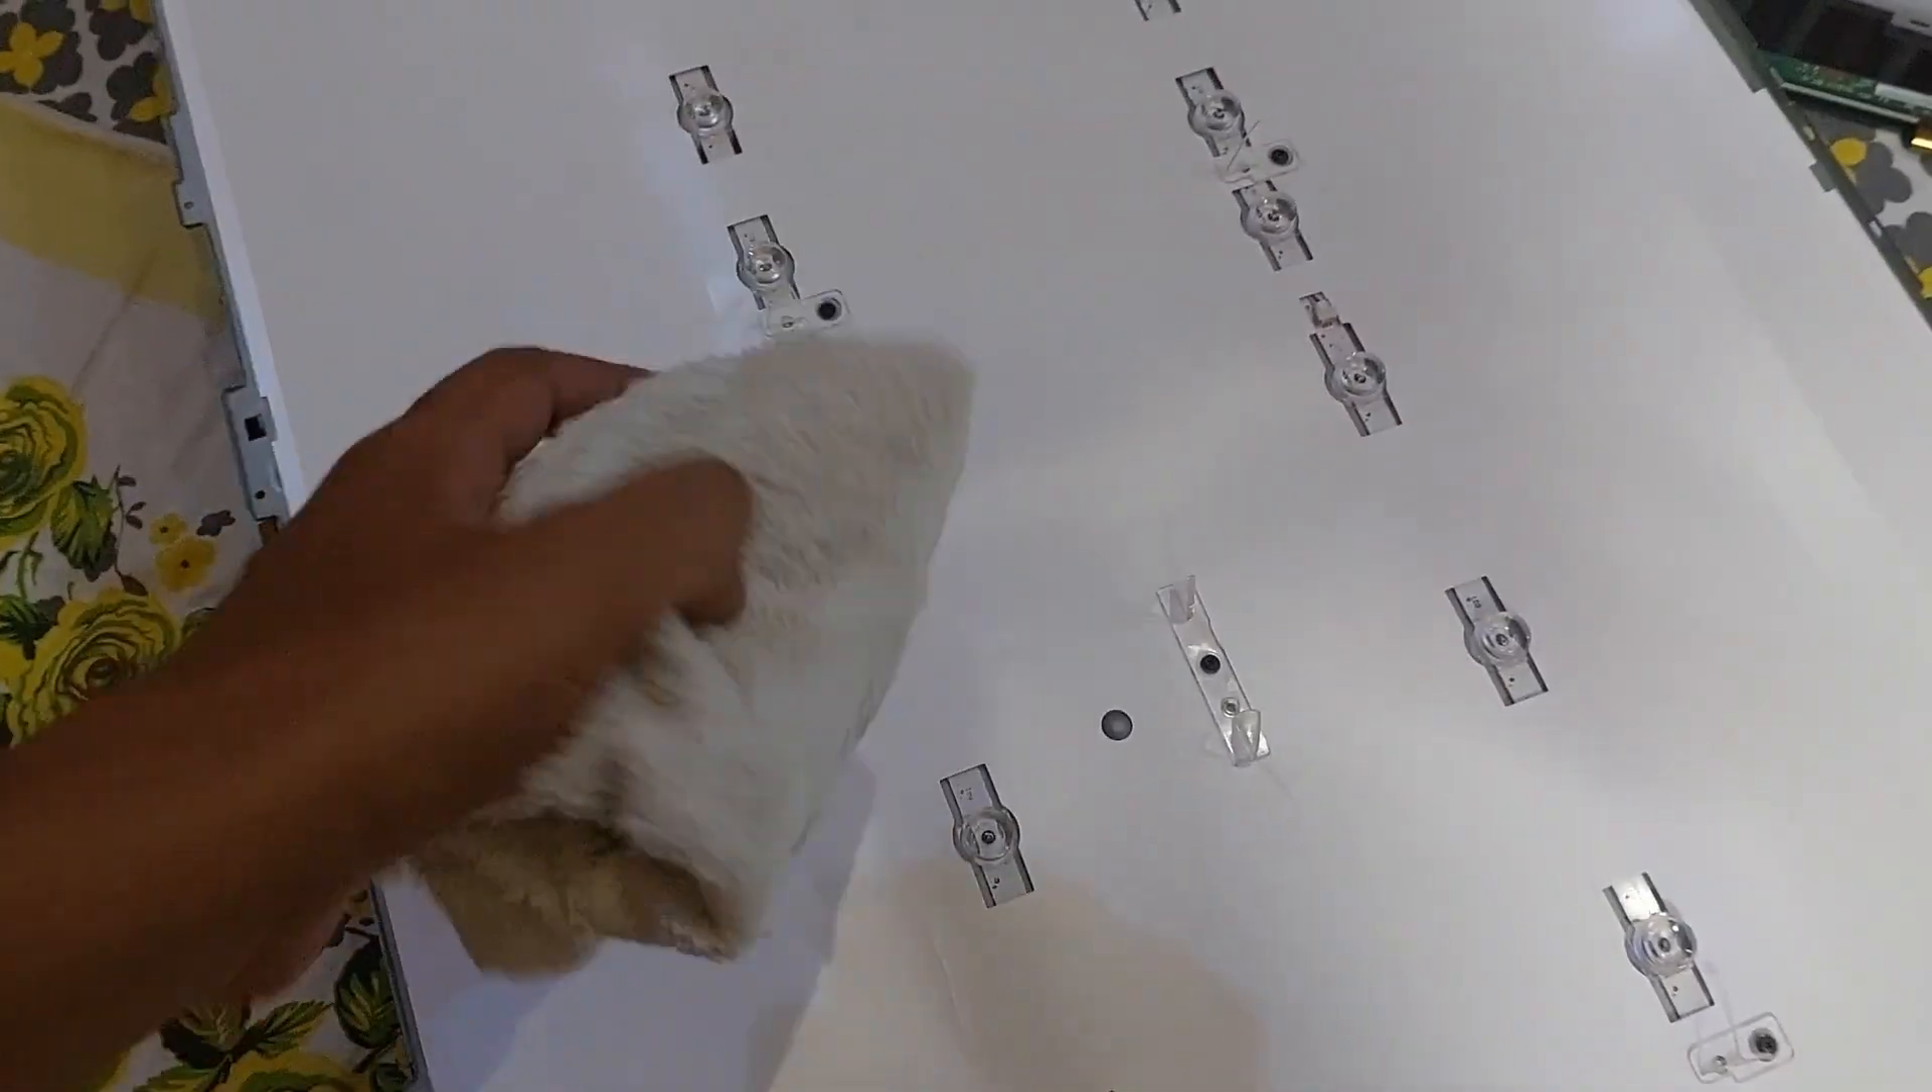यह पेपर शीट यह पेपर शीट लग गई है।